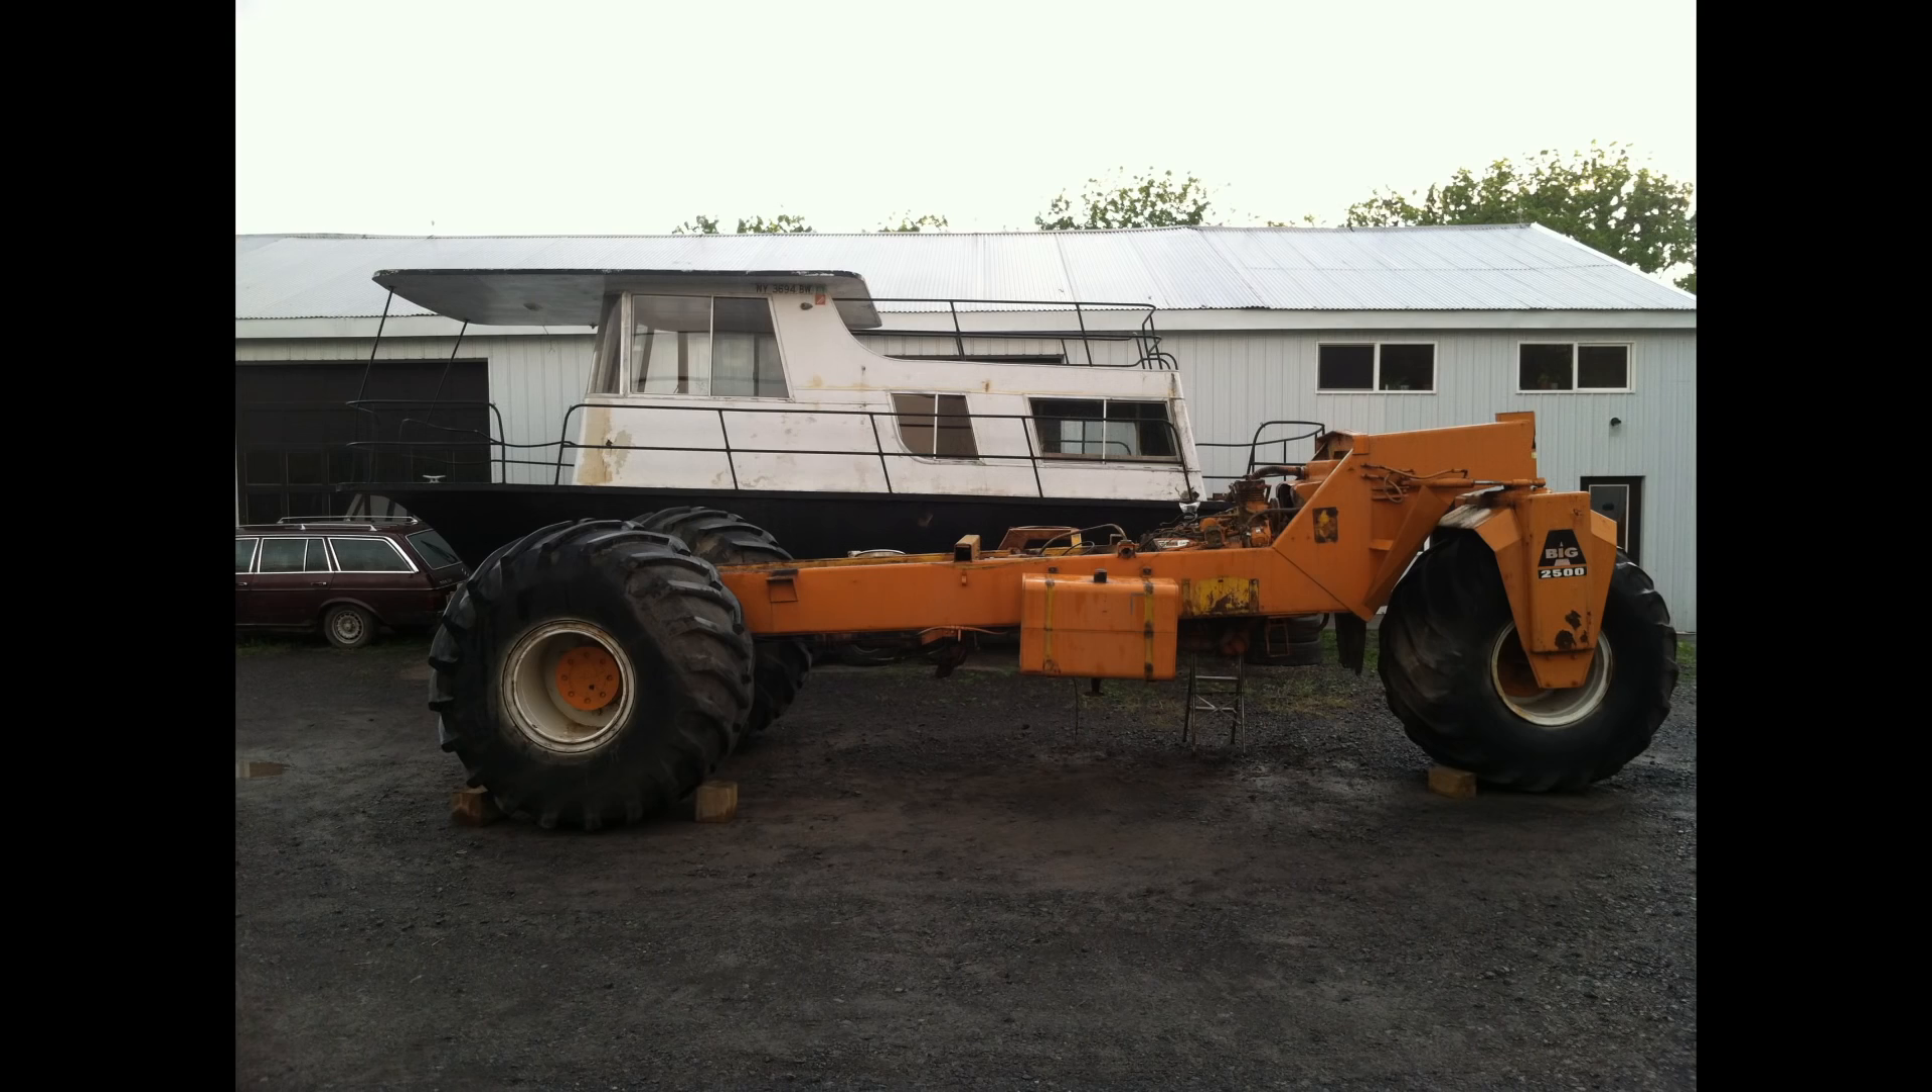The three-wheeled sprayer was disassembled, stripped down to the bare chassis.